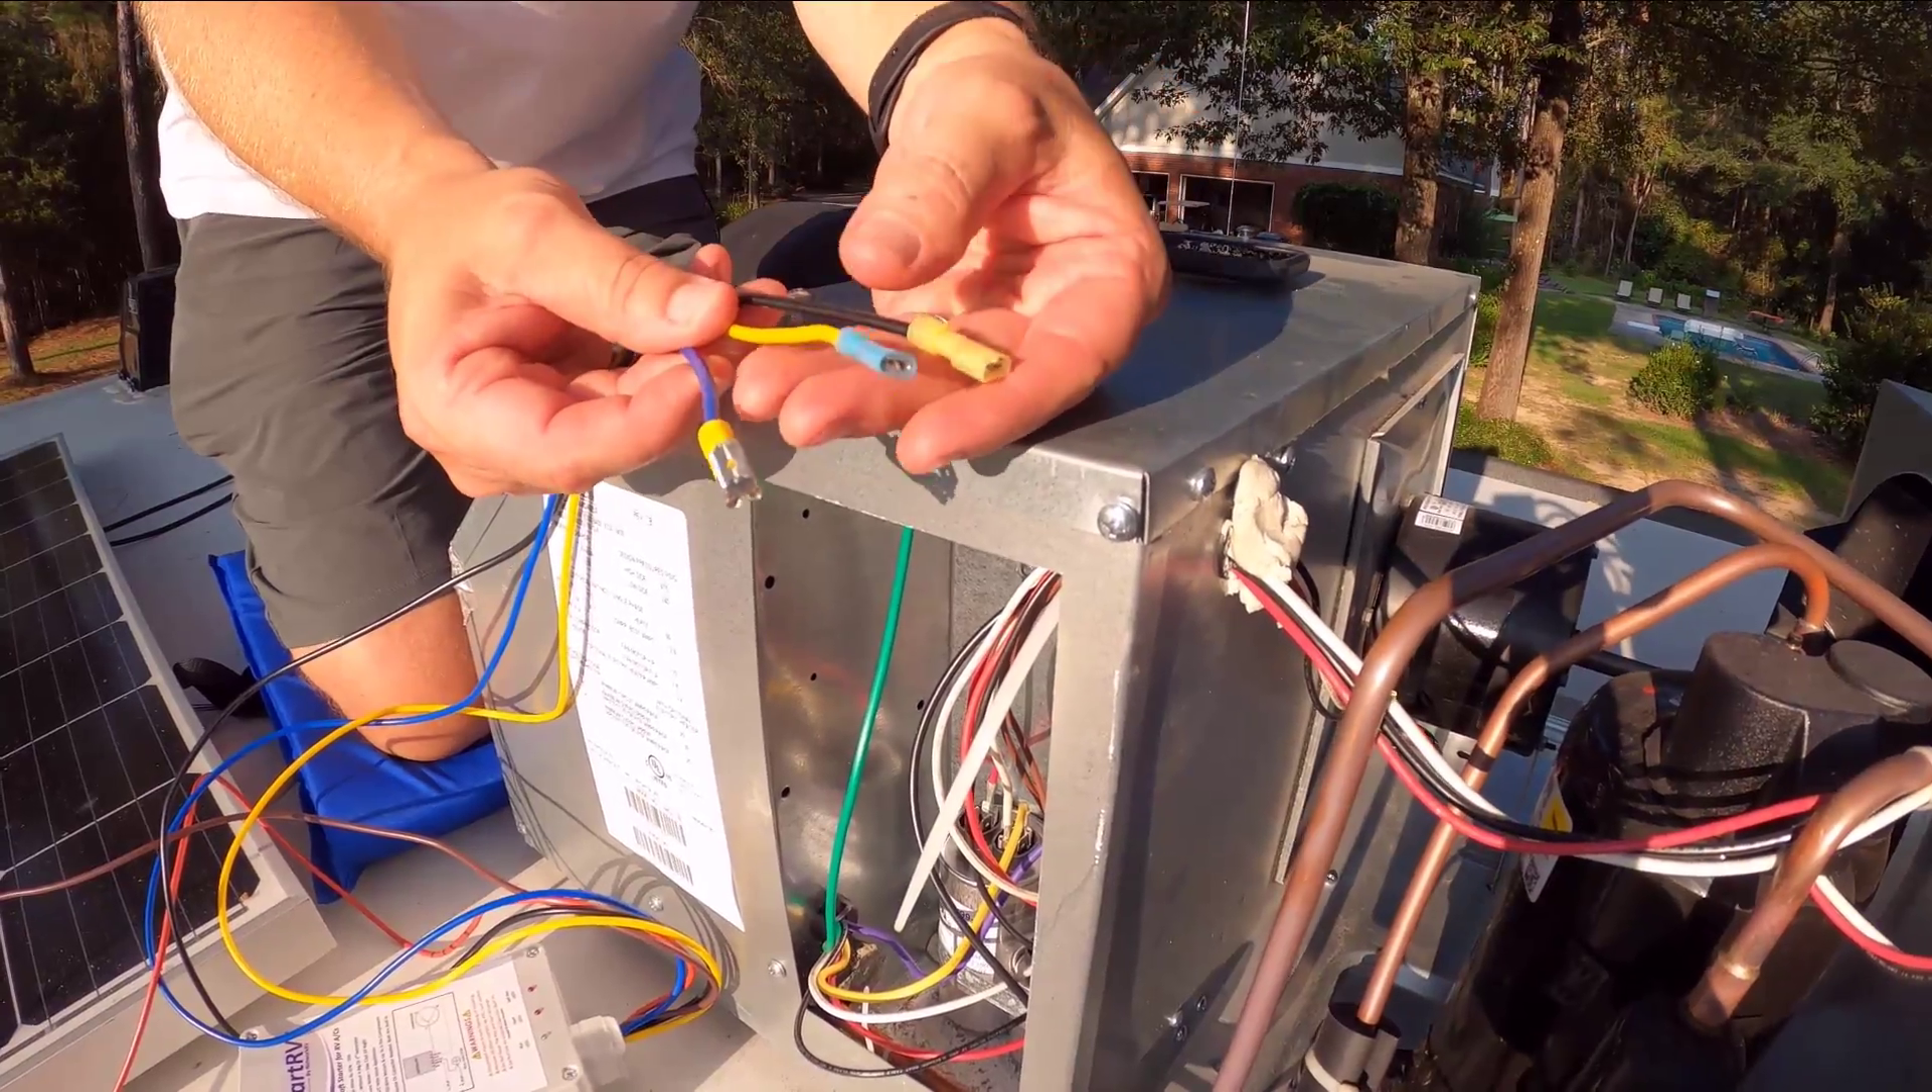Now what I did is I went ahead before I started the project and went ahead and put on the end terminals here.